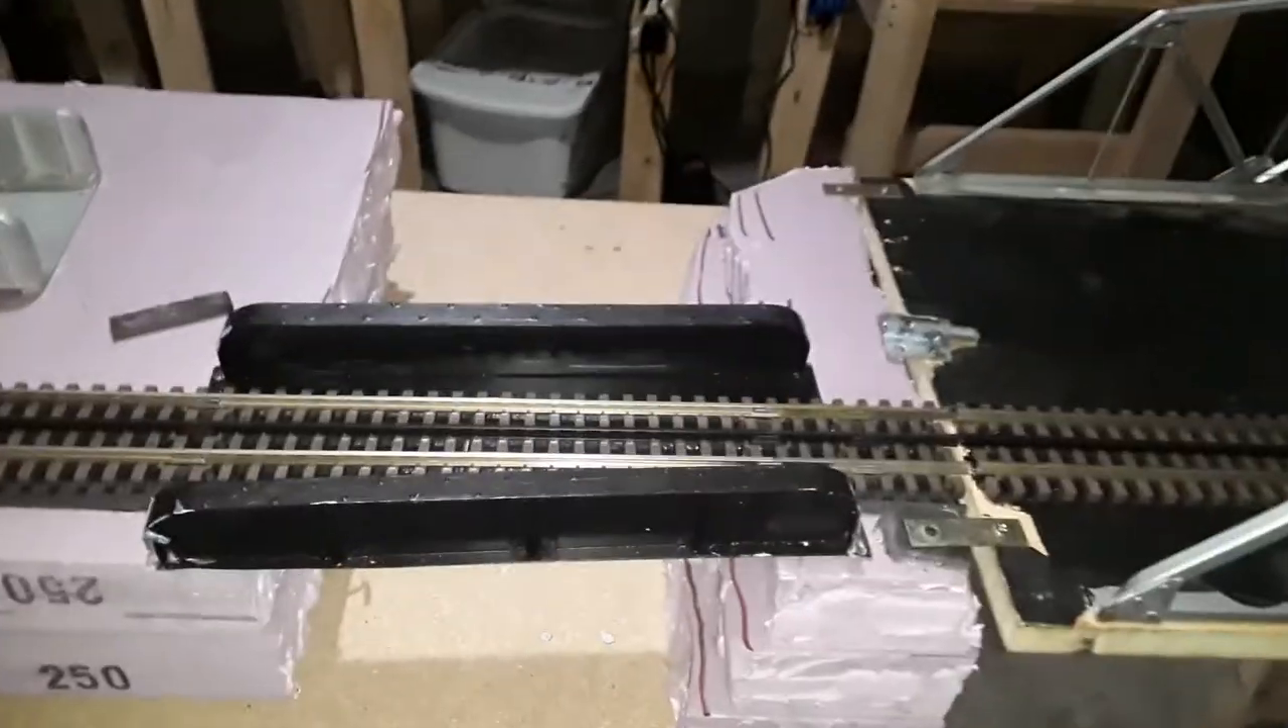A girder bridge is filling the gap between those two pink foam boards.